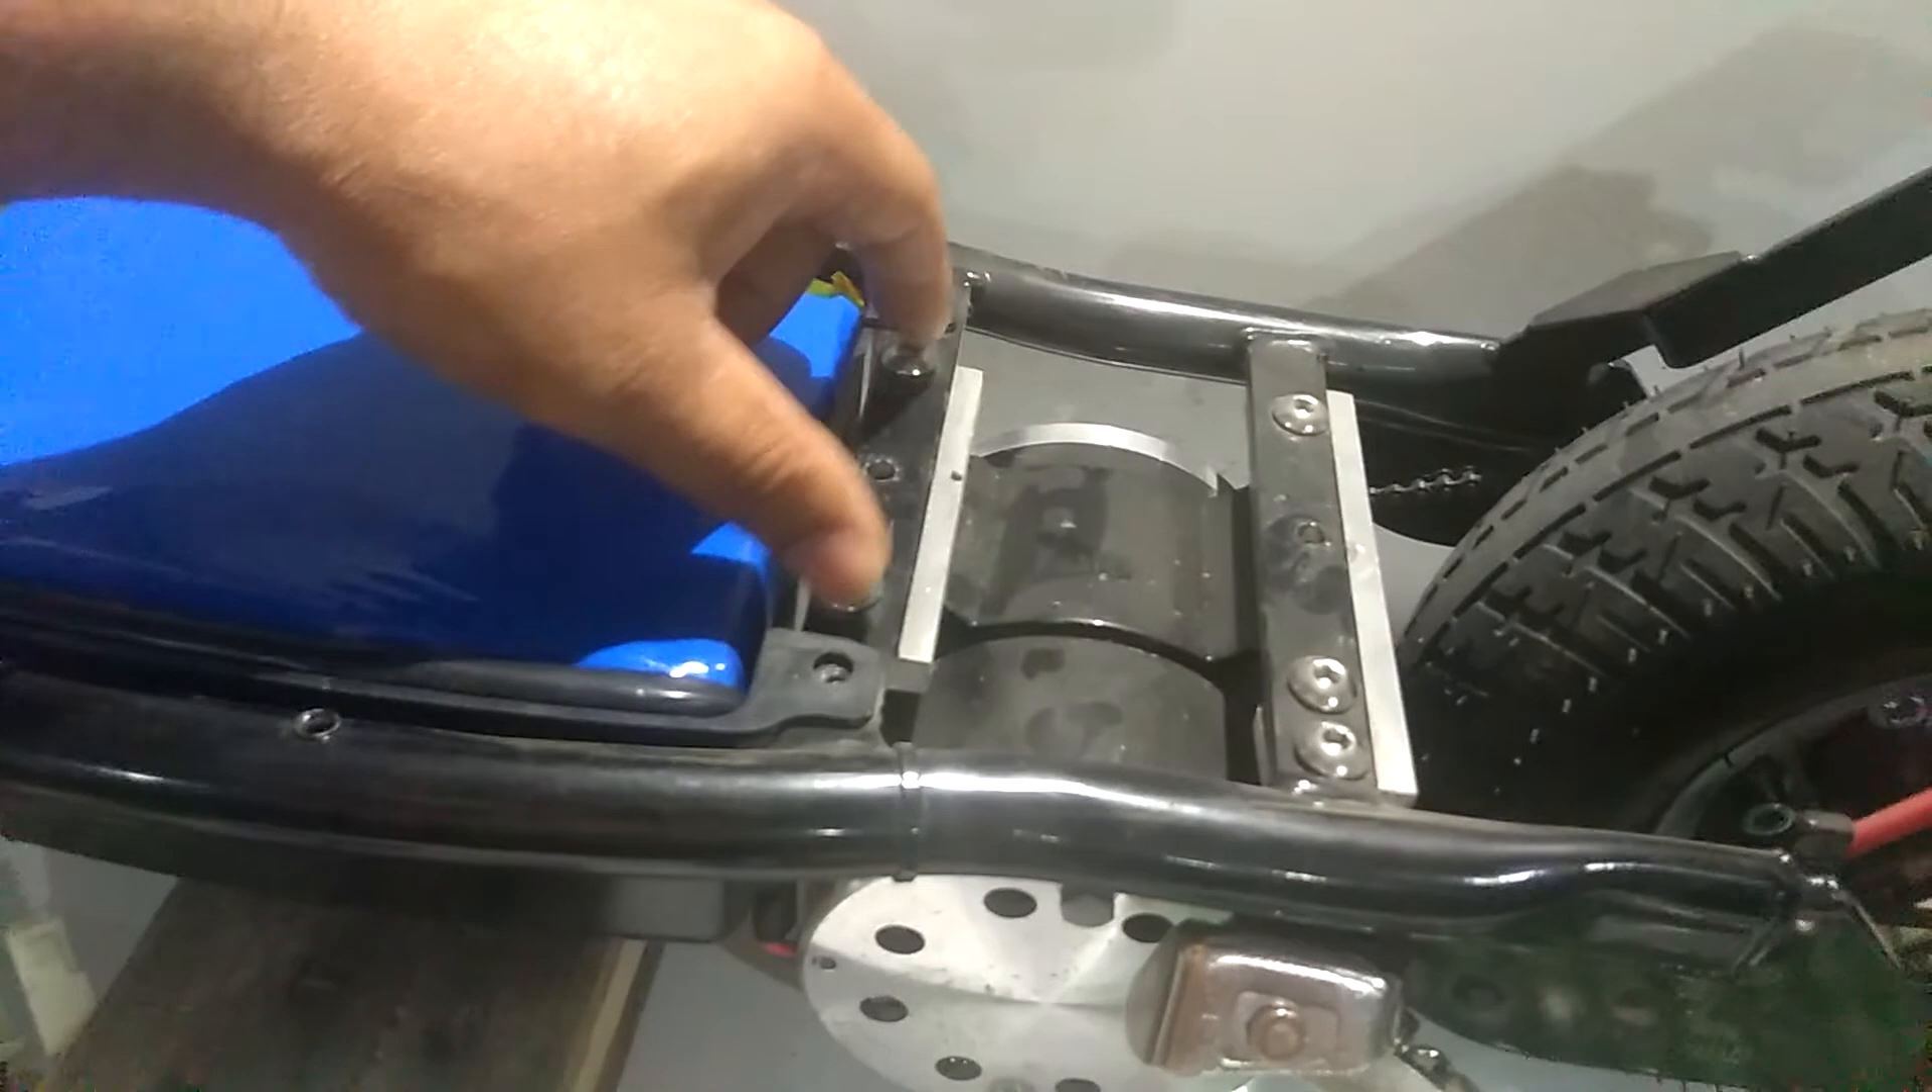I drilled the holes. I bolted the aluminum stock to the frame here and then I bolted the motor to the aluminum stock.